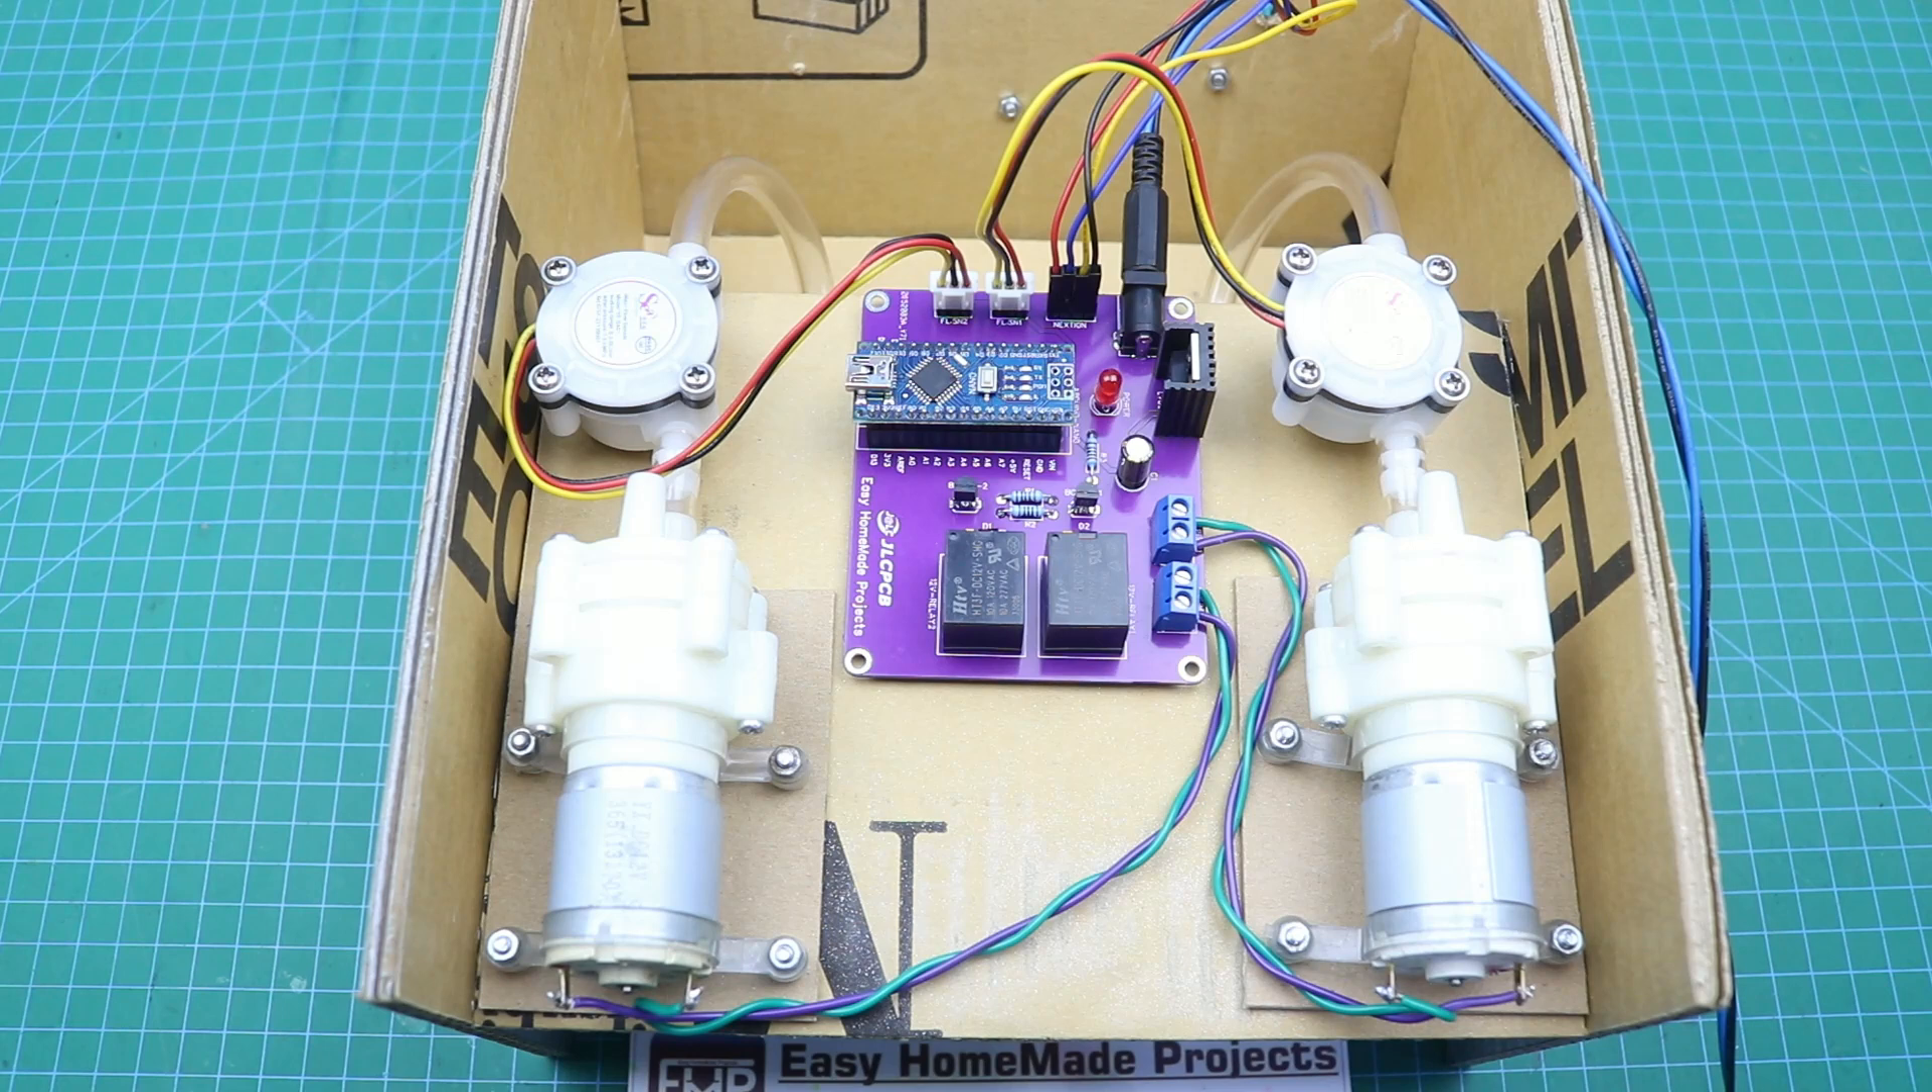So guys finally all the wiring connections are now complete.